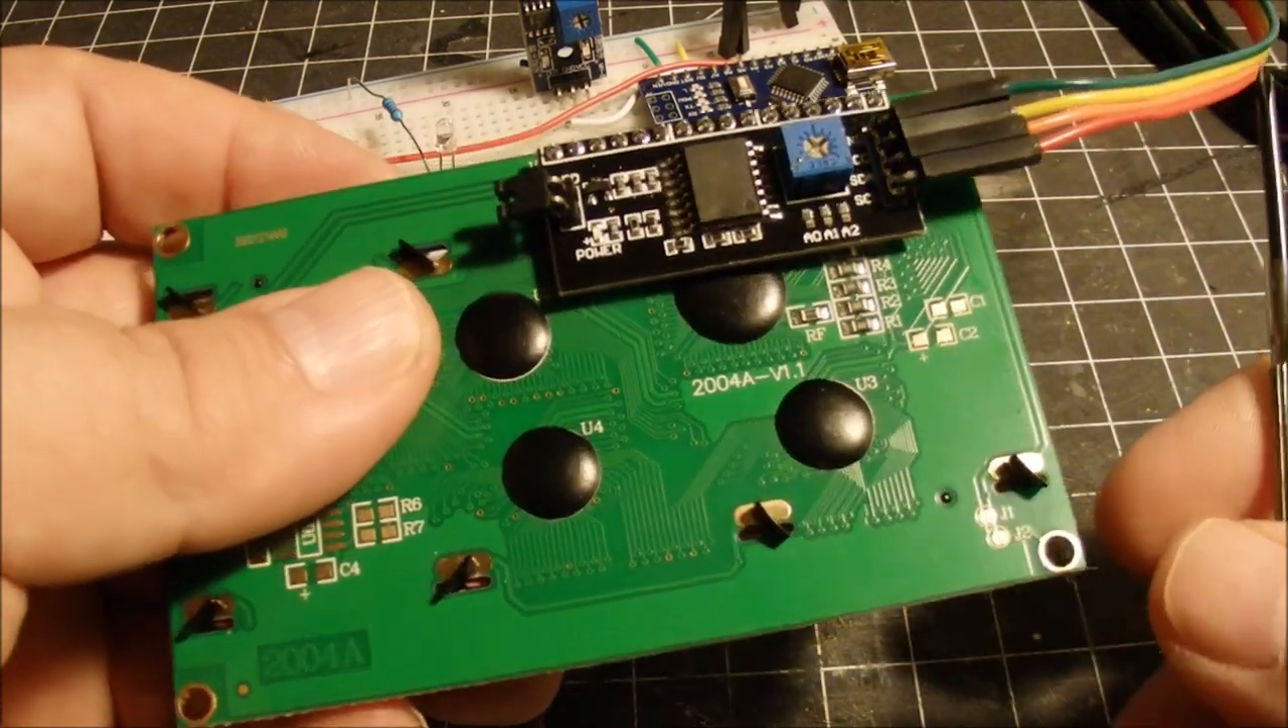You can see I've got four, uh, jumper wires plugged into the back here.